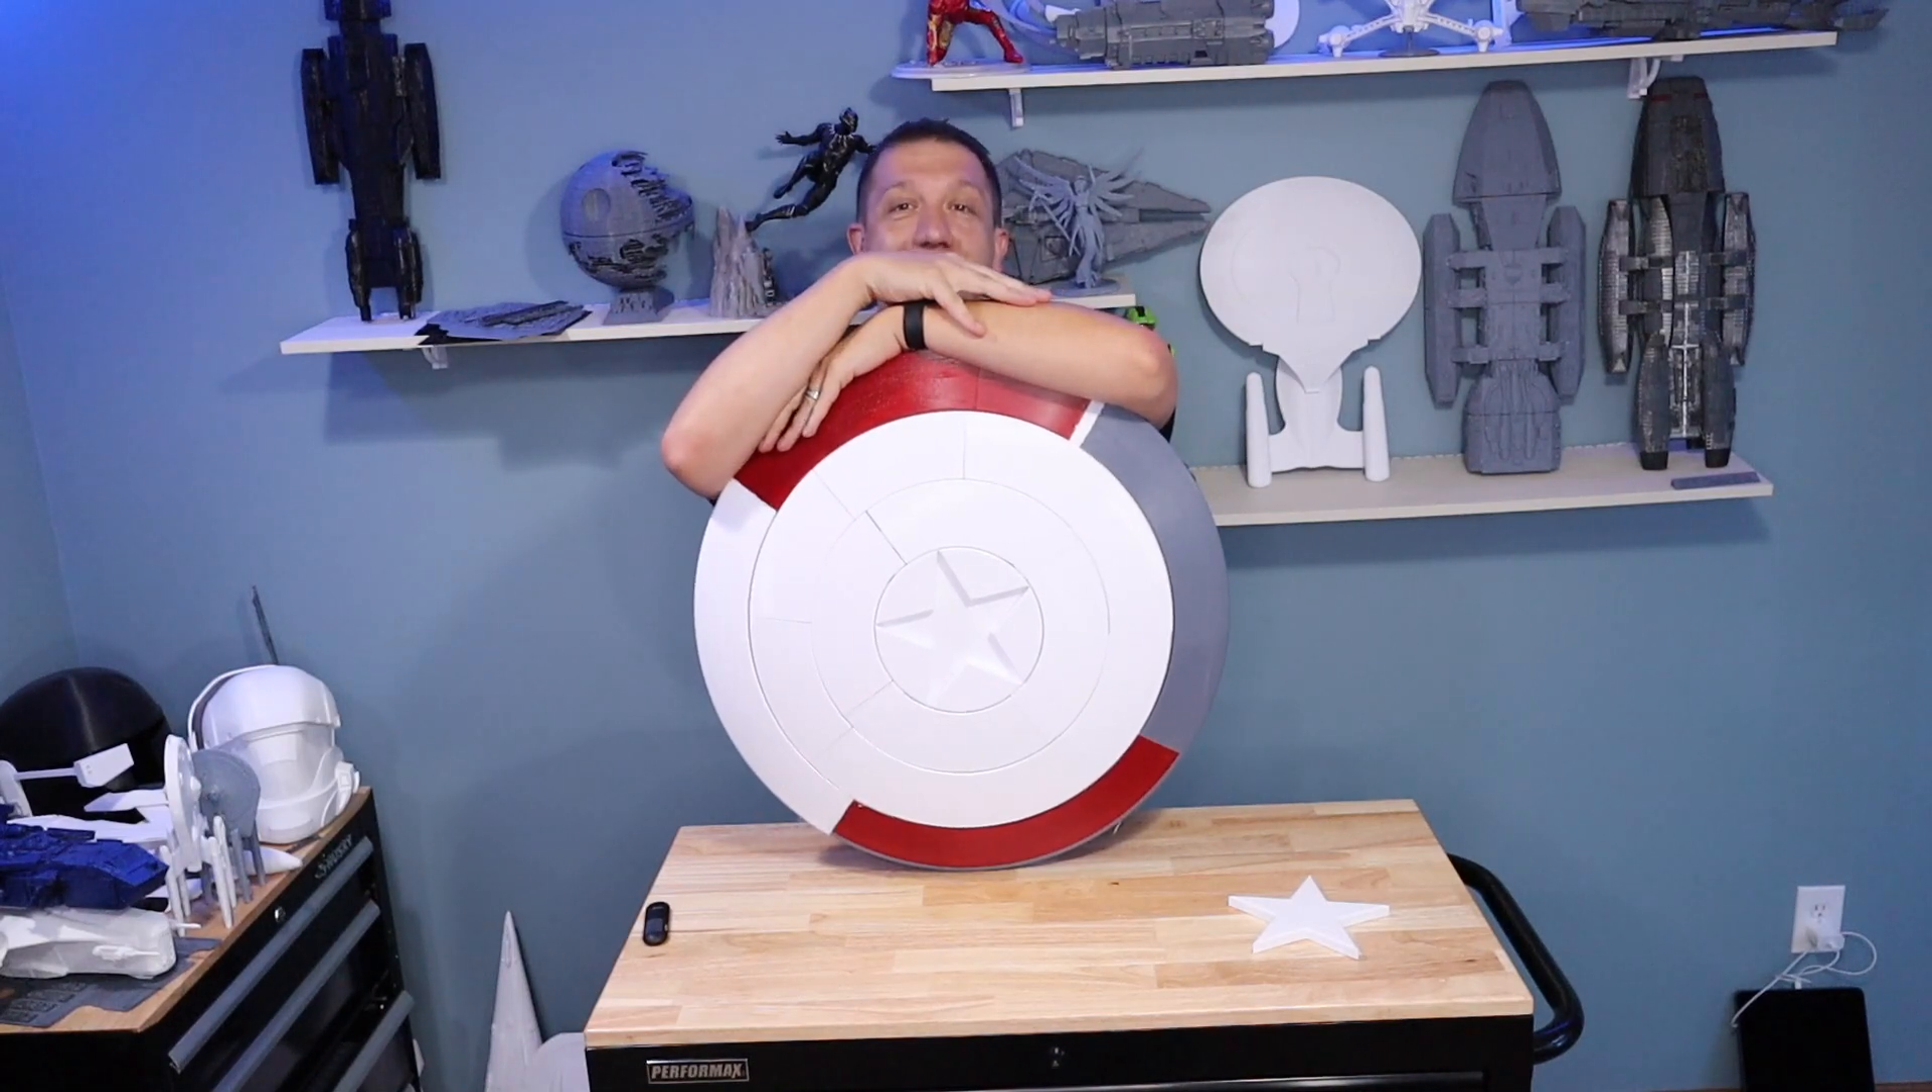So, this is all the parts put together, except I haven't installed the Star yet.